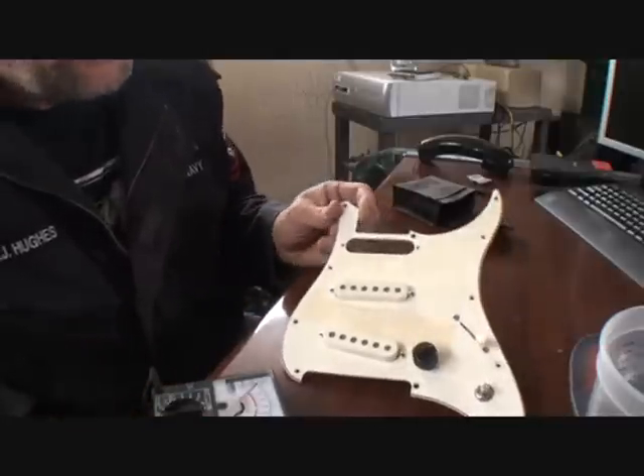If you look right here, I've taken out one of the pickups, which is the neck pickup.